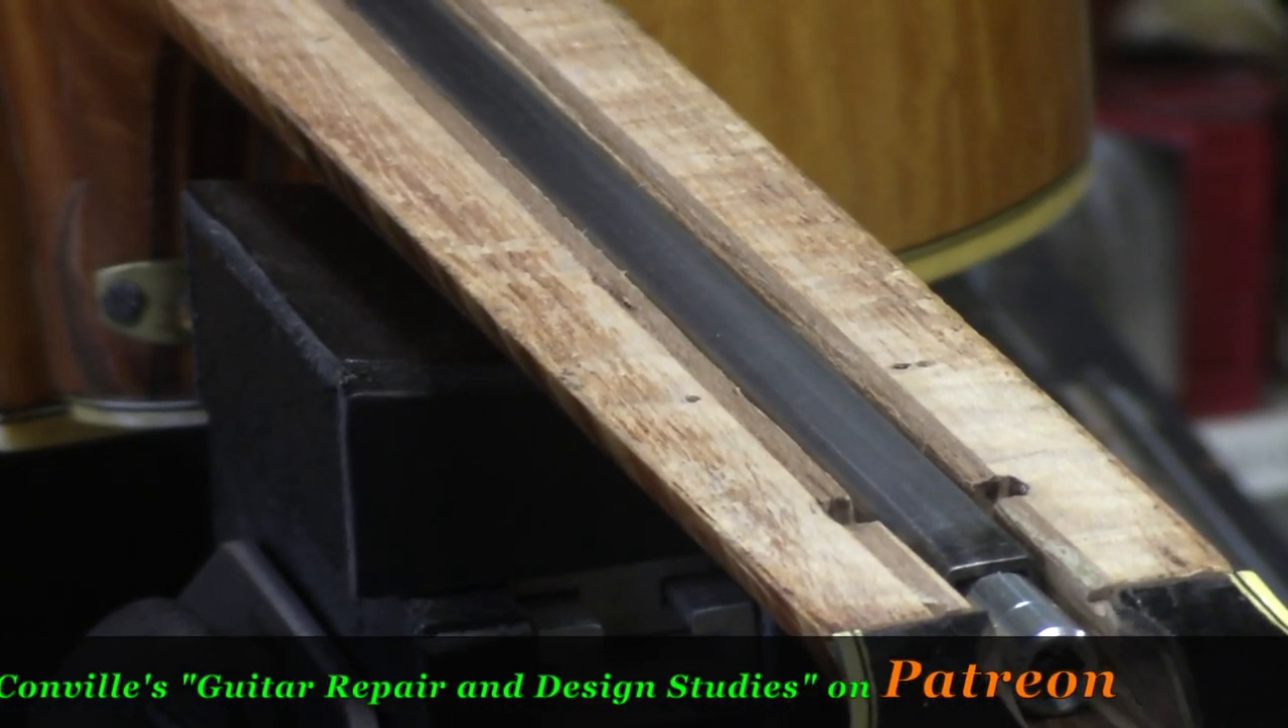Well our new truss rod, replacement truss rod is installed.